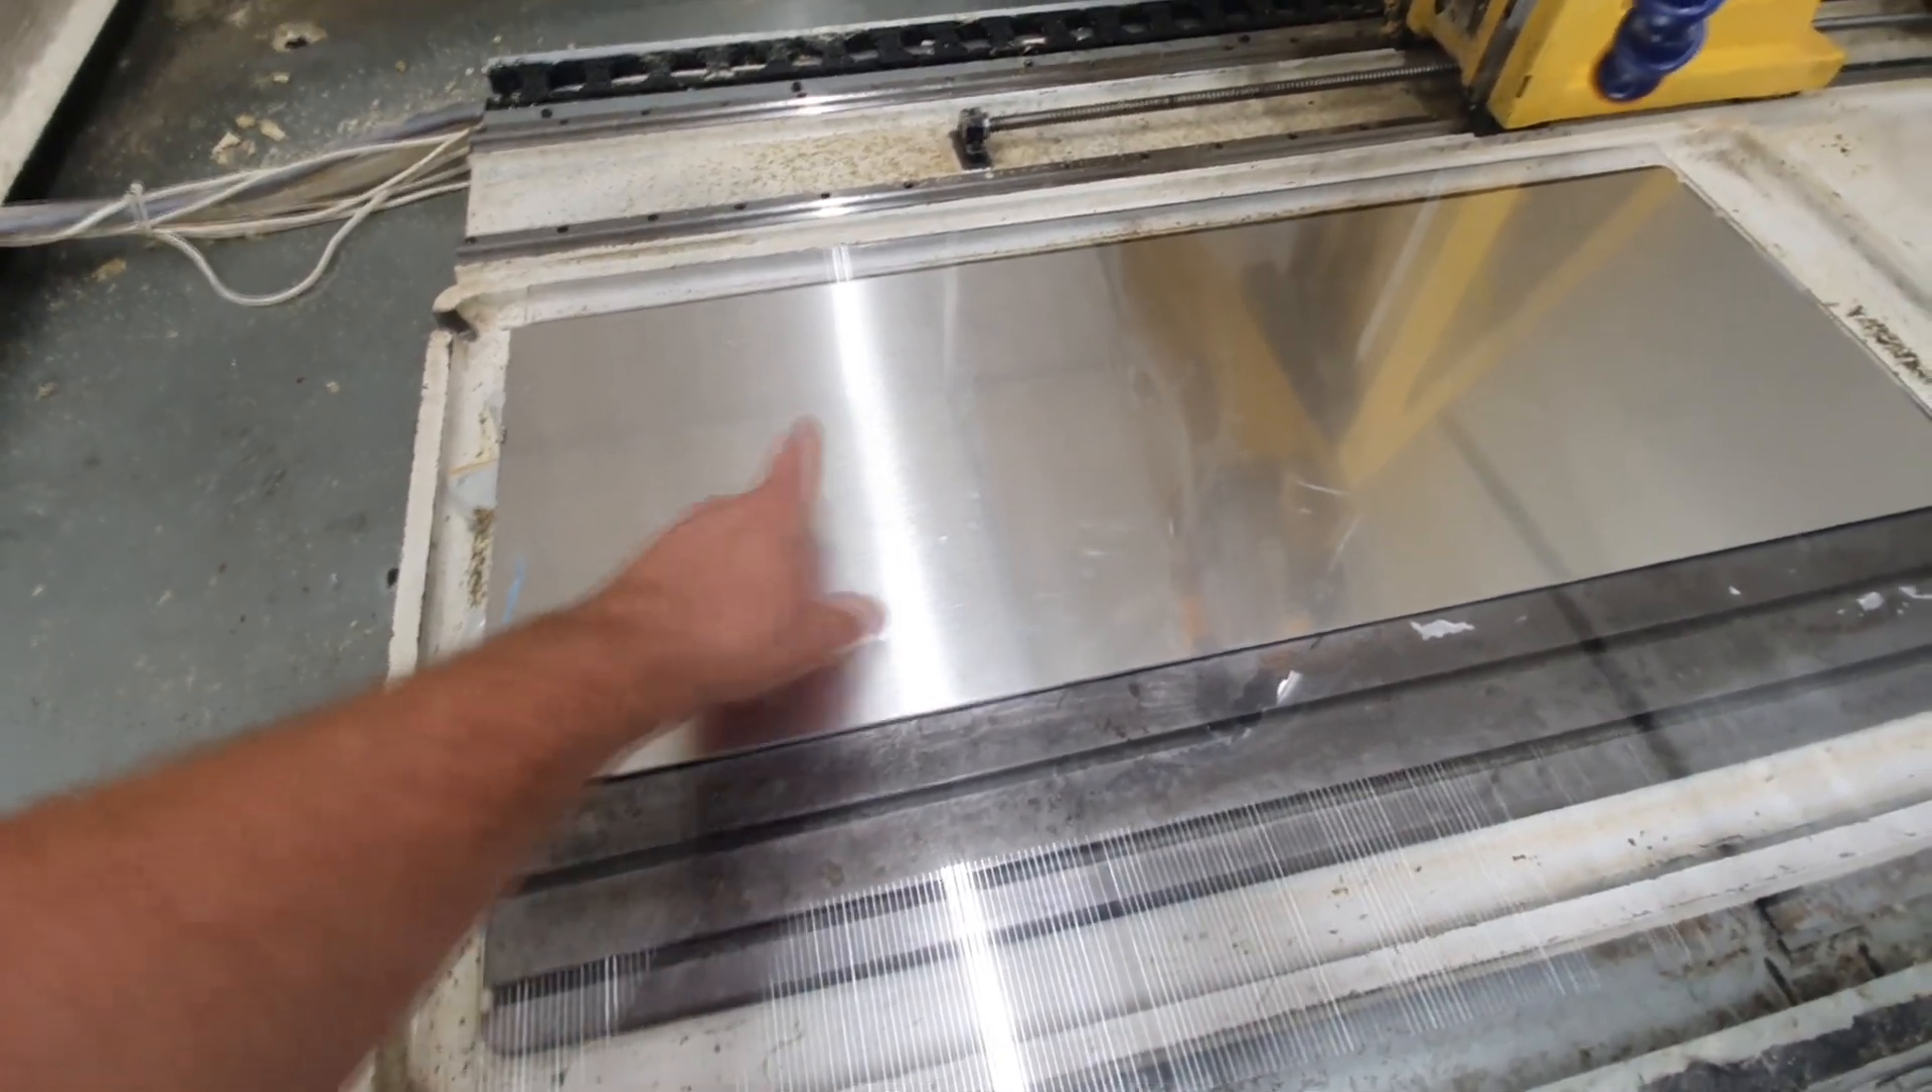La tôle est en place je vais régler les coordonnées 0.